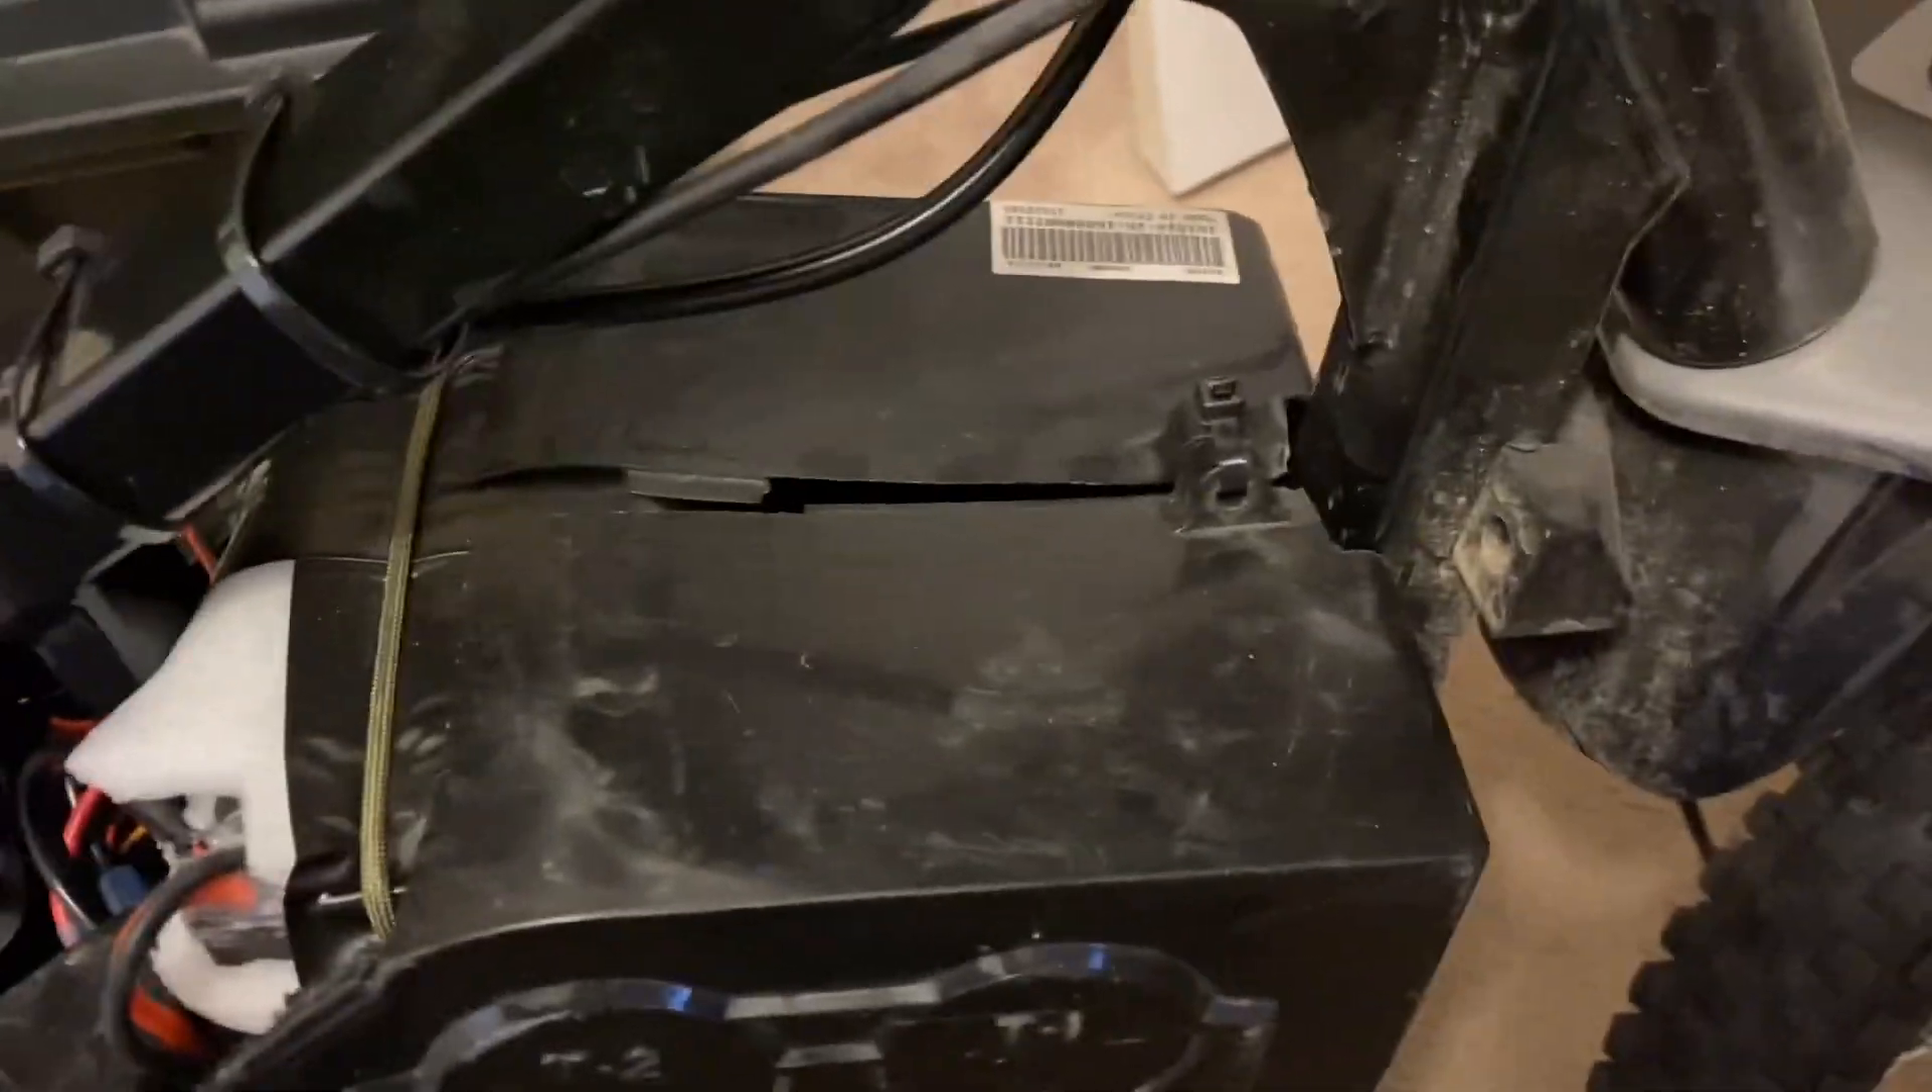Got the case back on. Does bulge out a little bit.